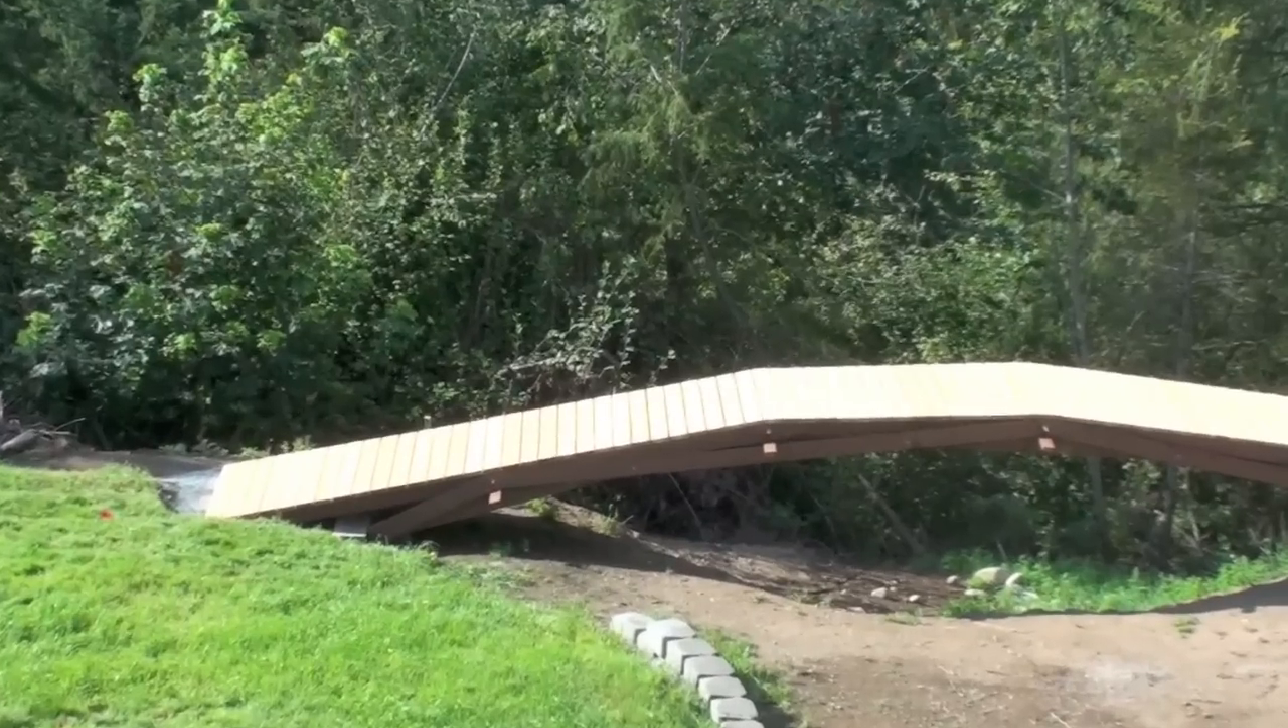So anyway um the deck boards are all completed and uh put on and I'm getting ready to uh getting ready to start the handrails today so hopefully uh that works out good.